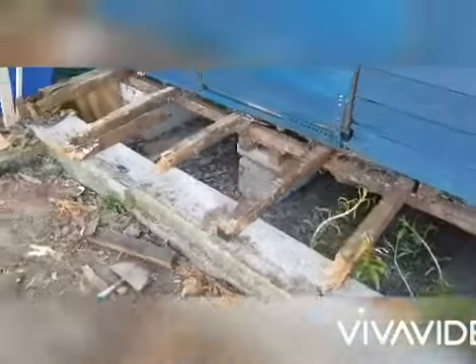That's the first half of the walkway ripped up.